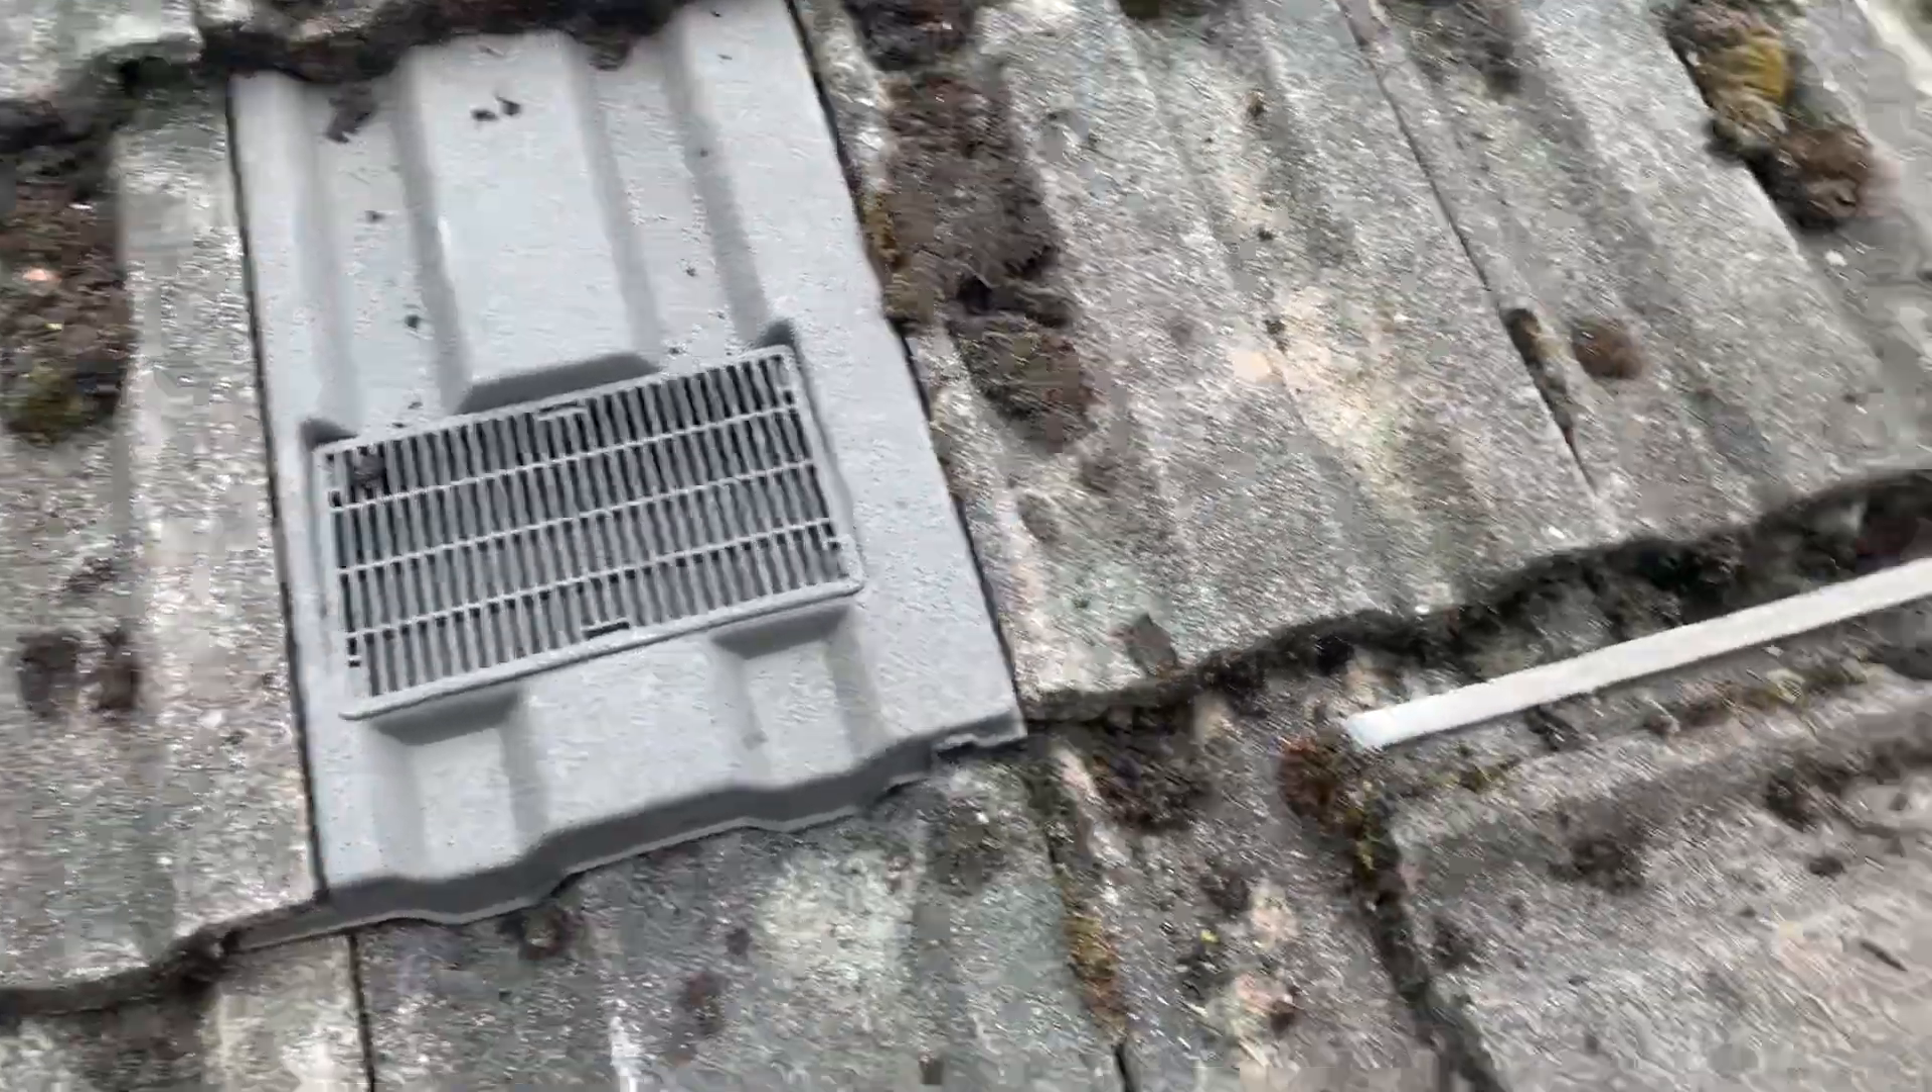There's our vent tile you can see that it just sits nicely on the roof.